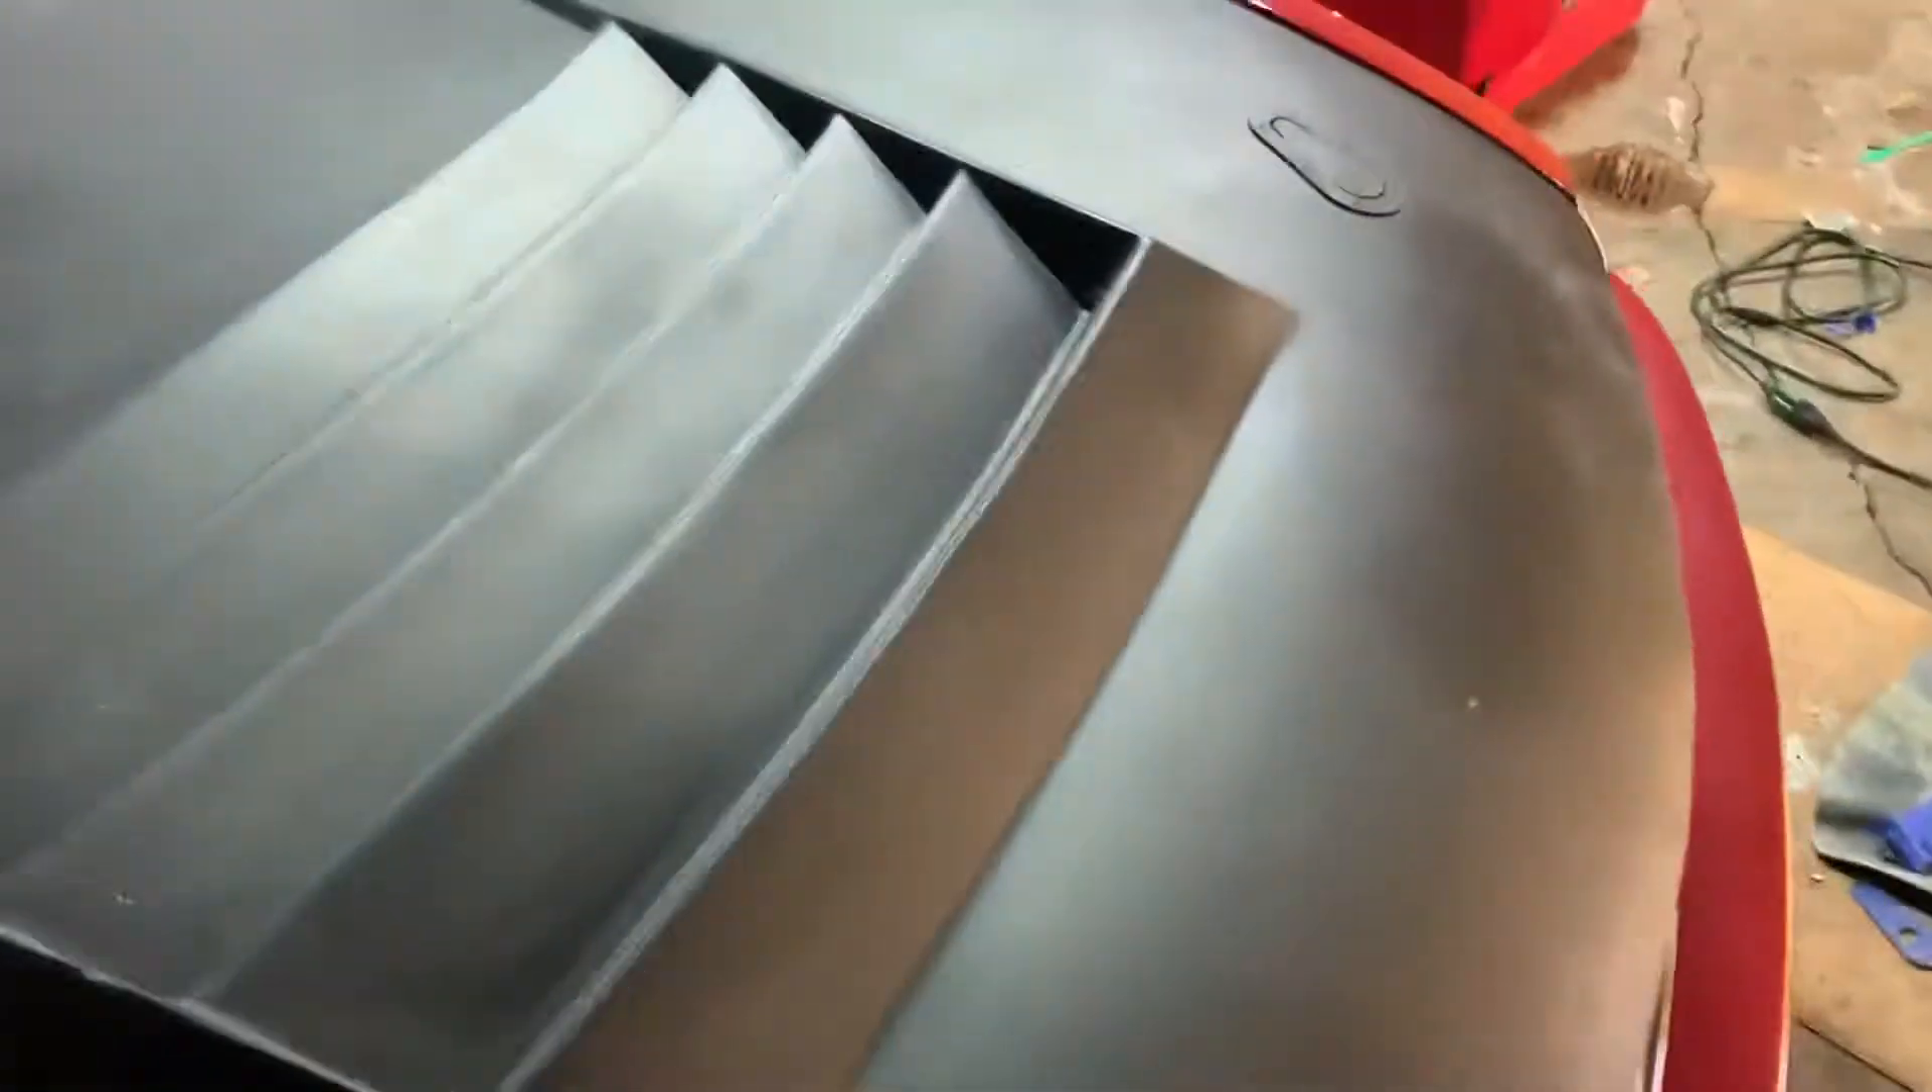This is the end result of my hood installation.